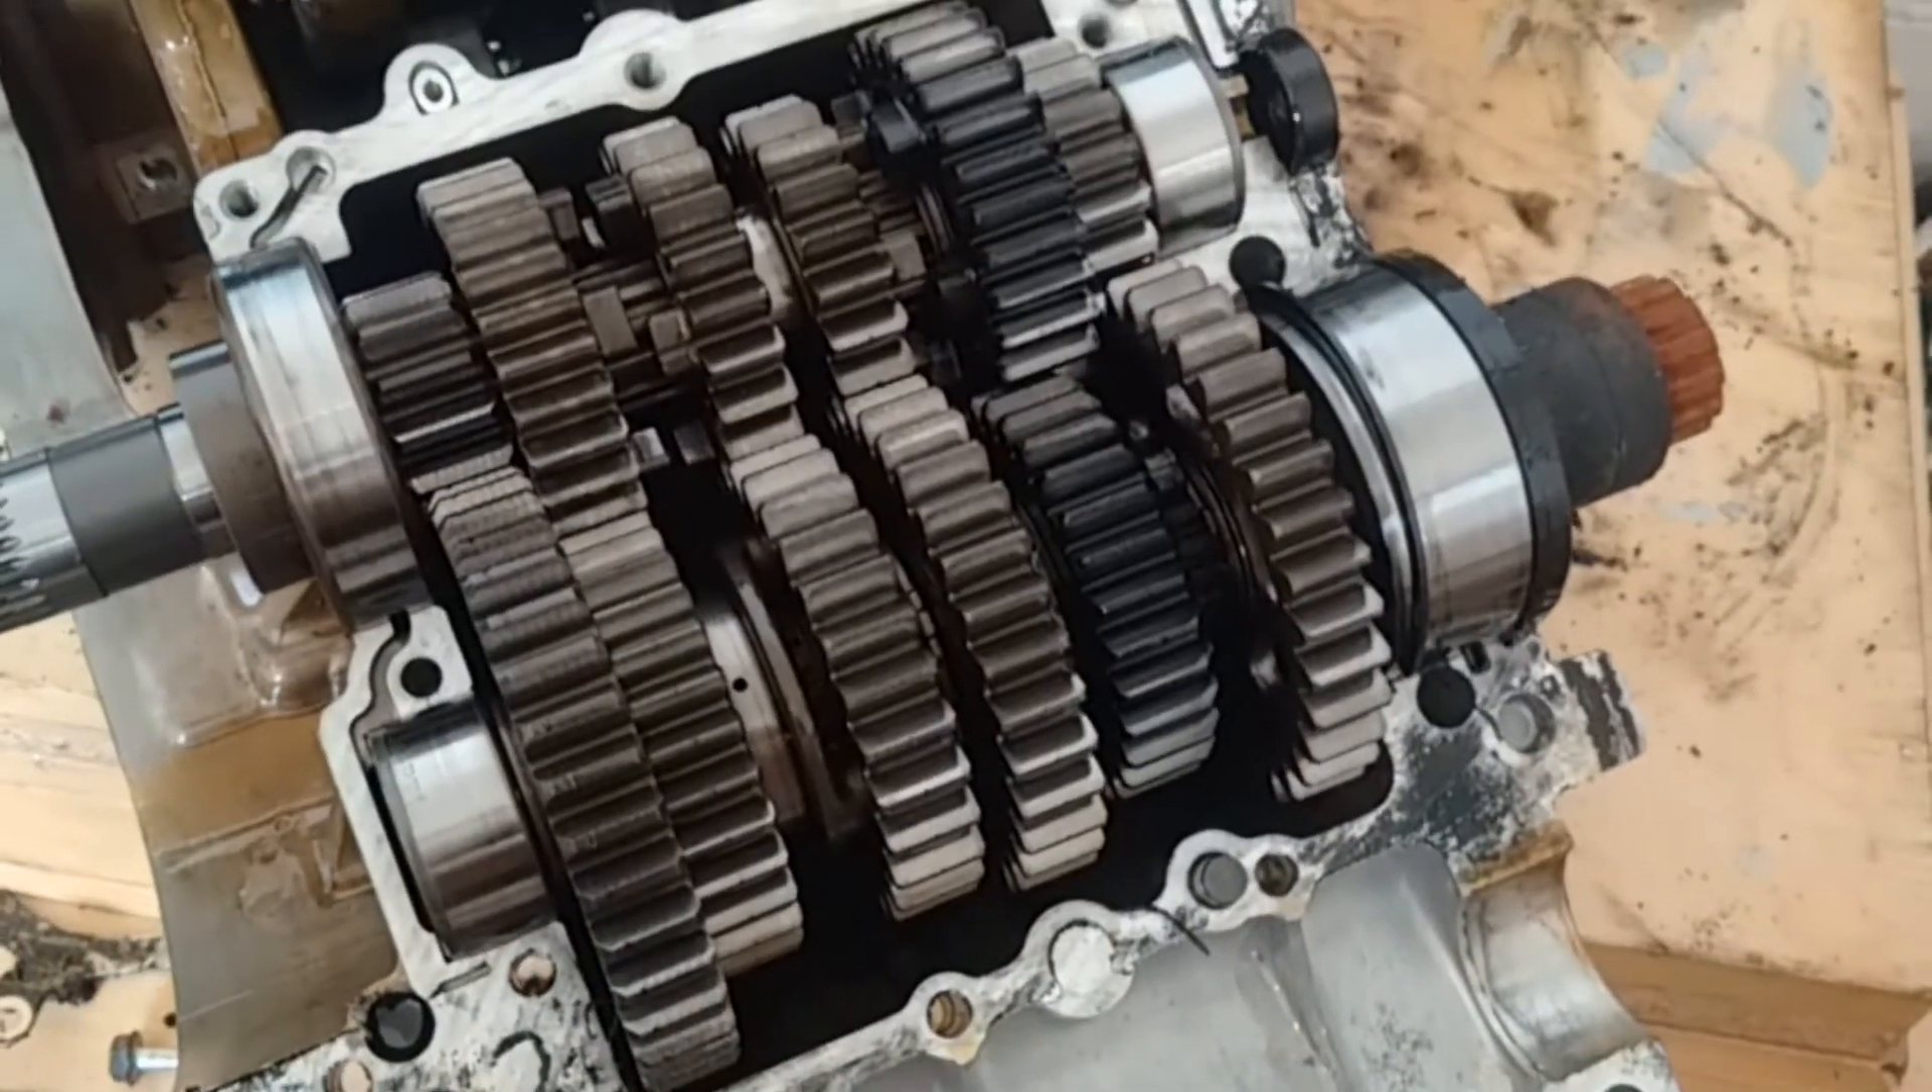So that's the crankcases apart now.